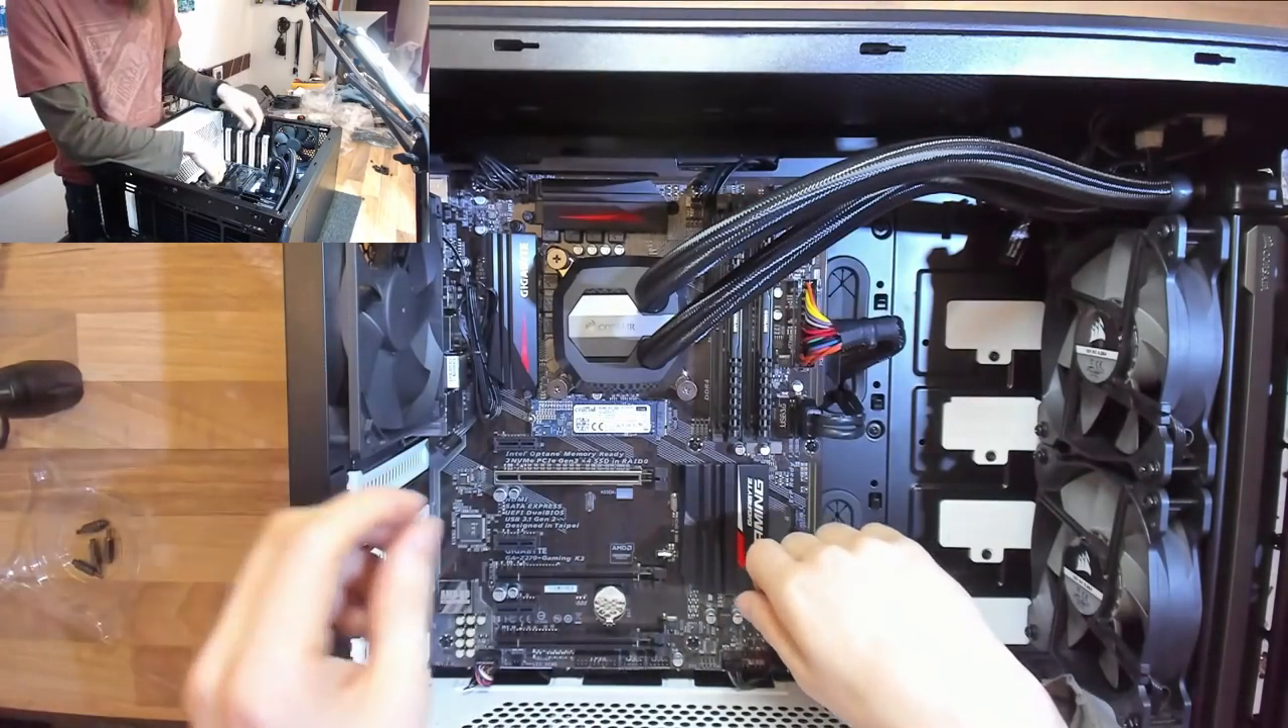Right and there's our water cooler all fitted up and all cable tidied out the way.